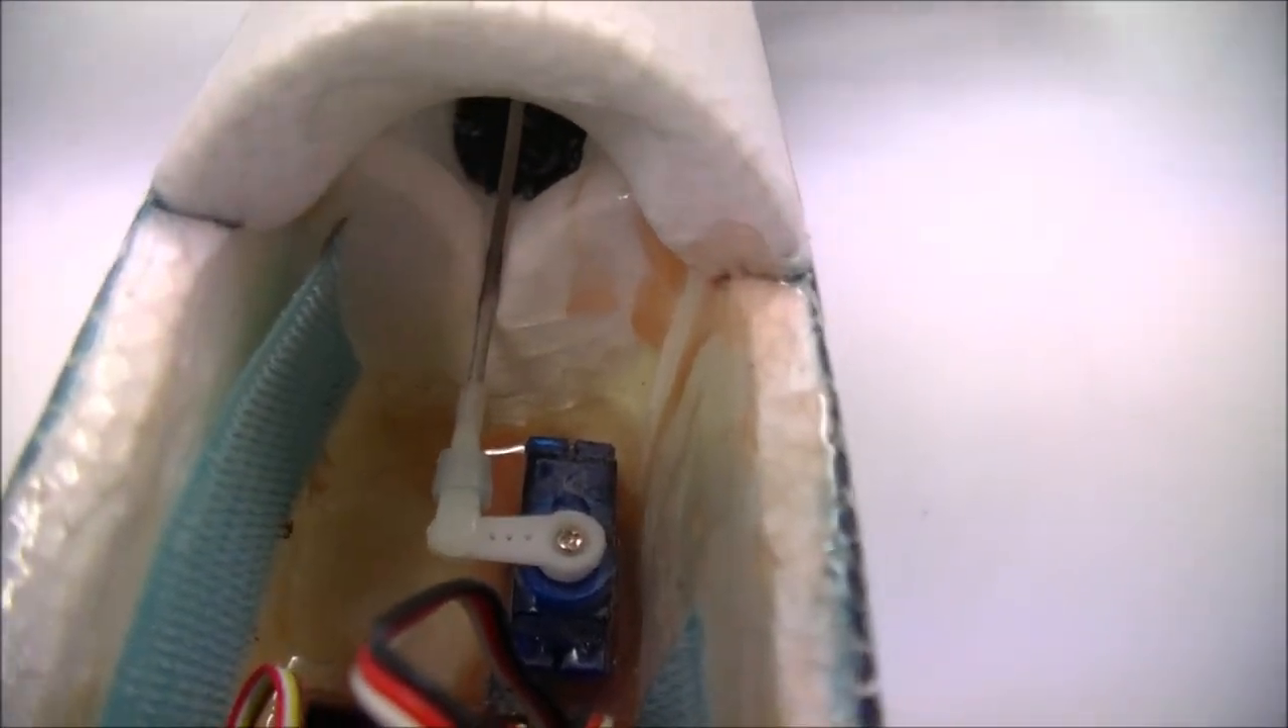And the elevator servo is just glued into the rear here. With a direct link push rod.